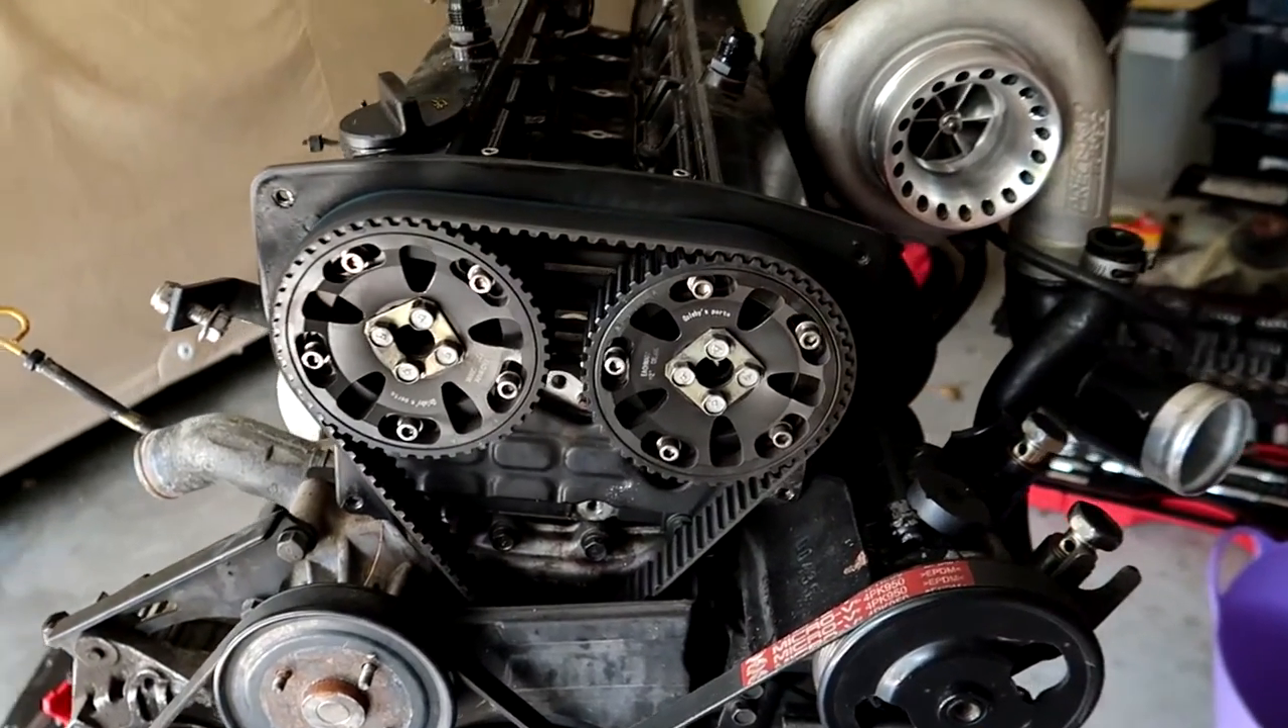So I've got the upper timing cover off and looks like we've got adjustable exhaust and intake cam gears which is cool from Golby's.